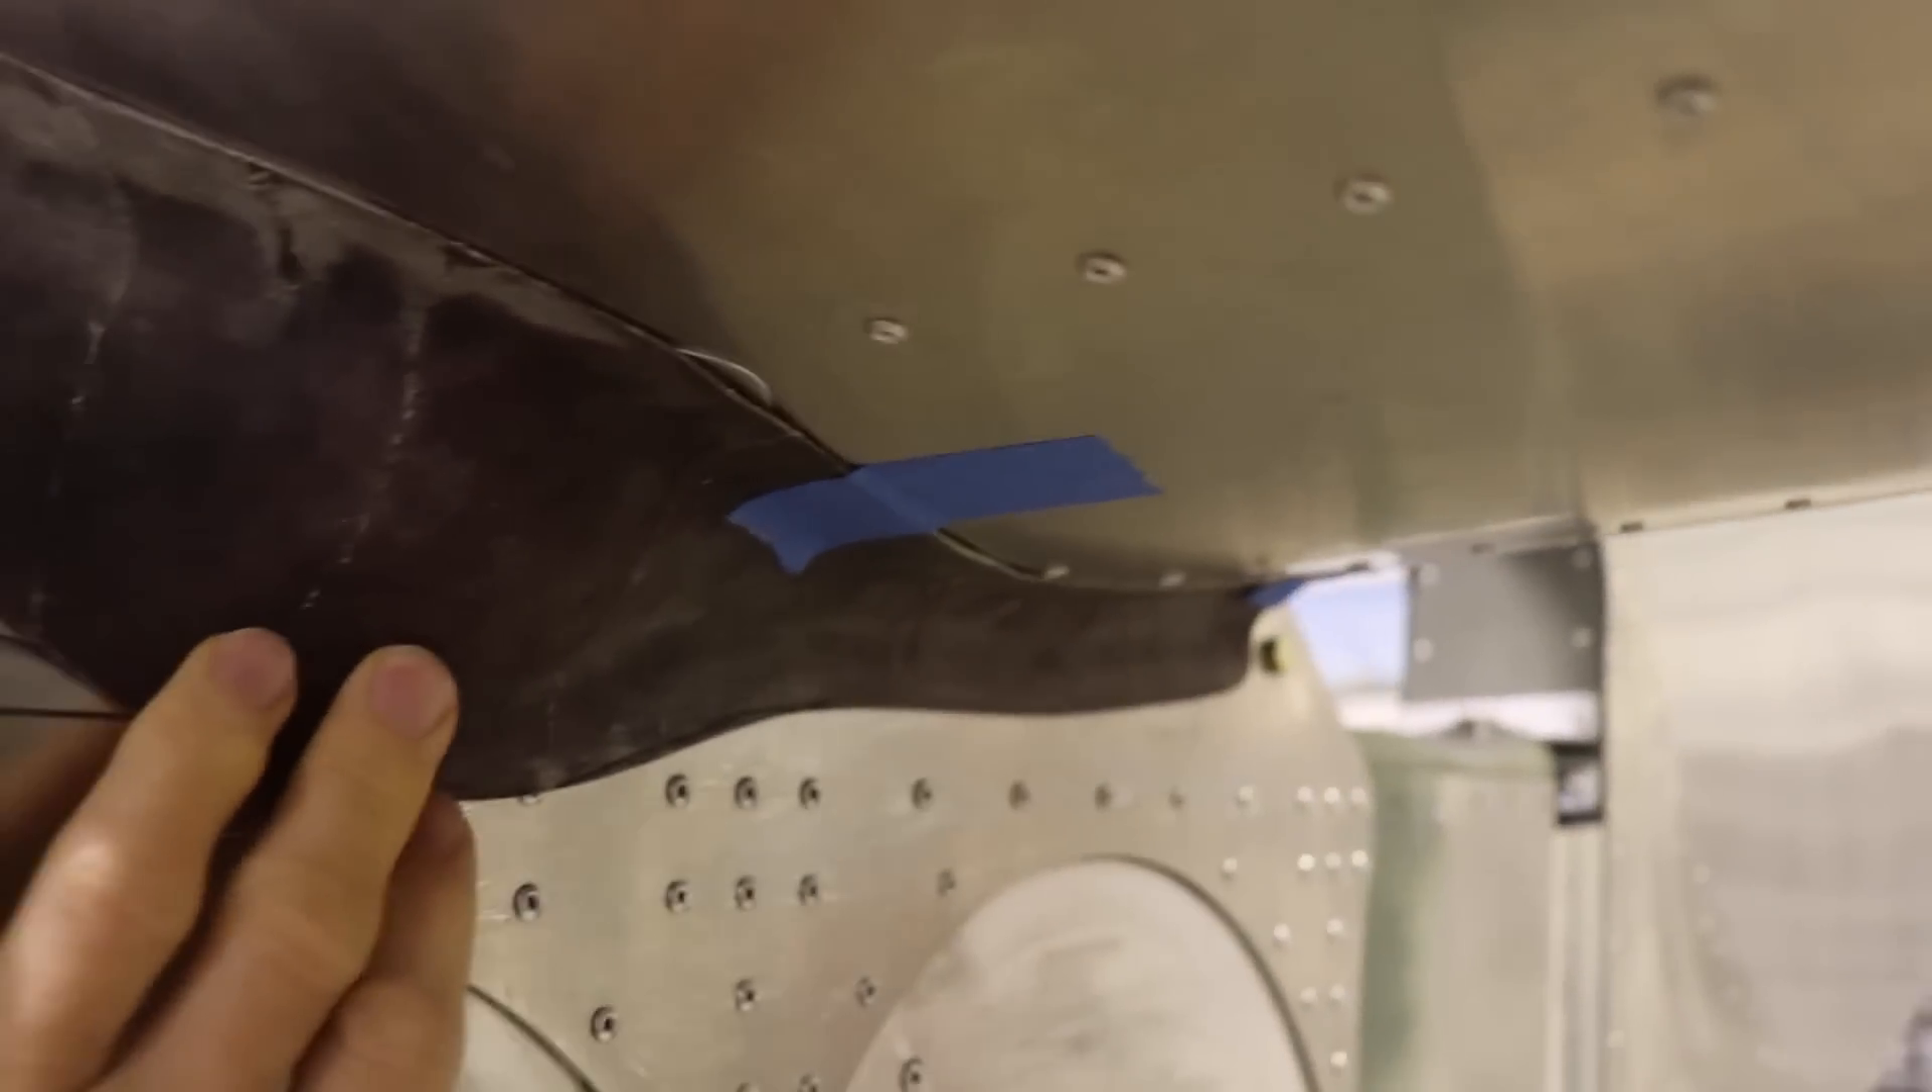All right, you can see here I have this left side or pilot side fairing trimmed and it's actually just taped in place right now, but you can see how nicely it fits on here.